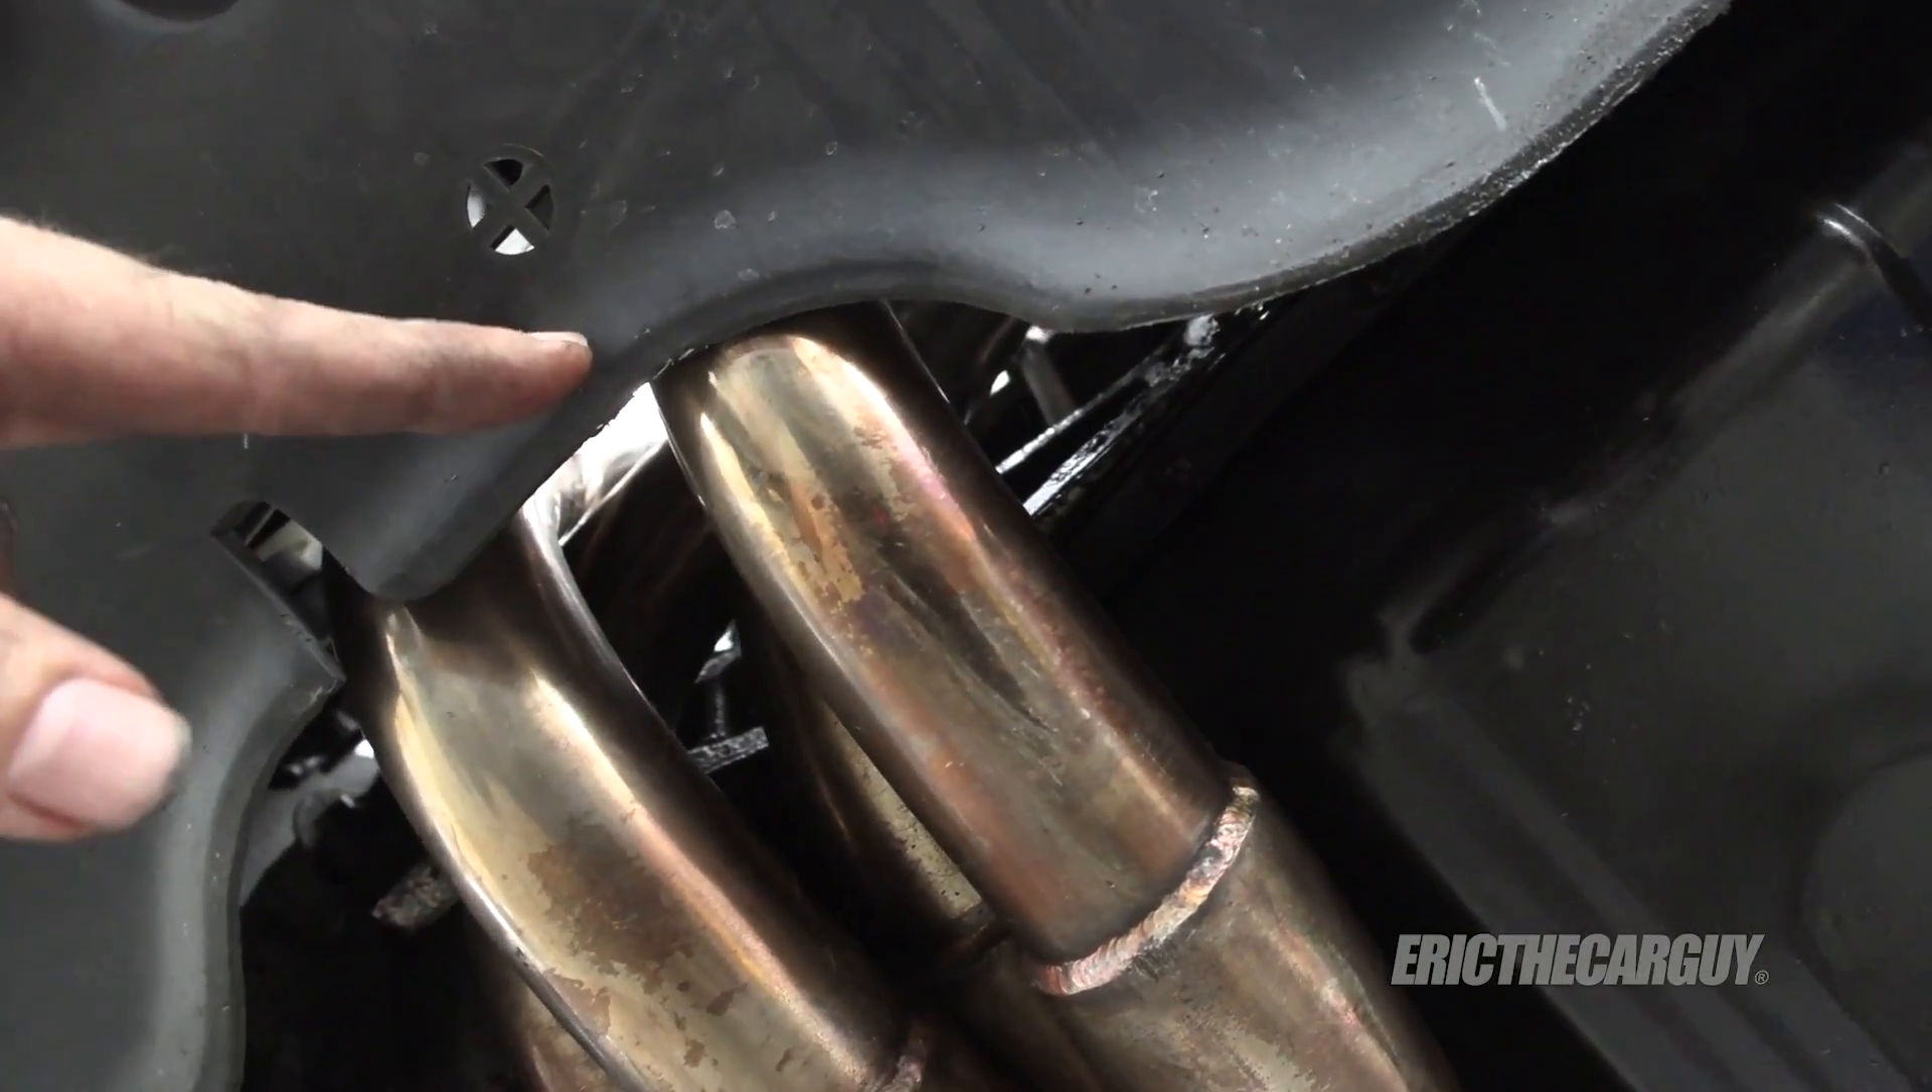When putting the front lower splash shield back on i saw that these pipes are almost touching so i'm gonna try to avoid this melting or catching on fire.